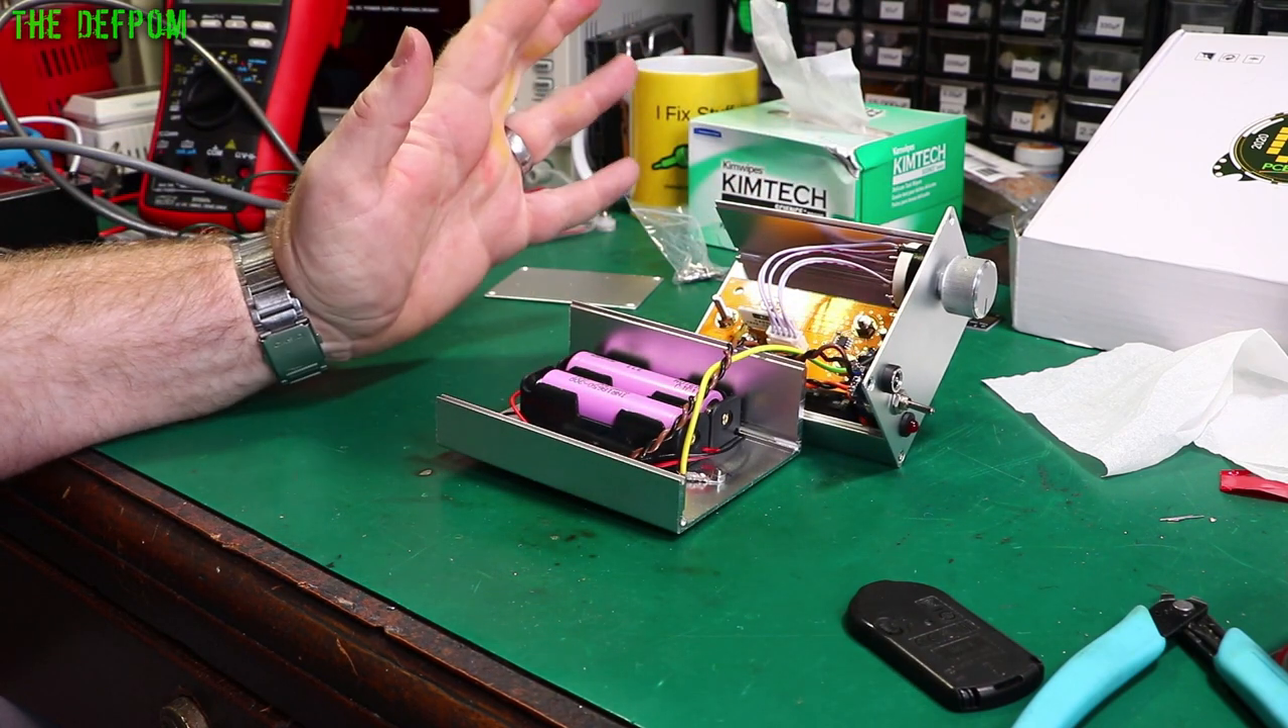I've put the batteries in.